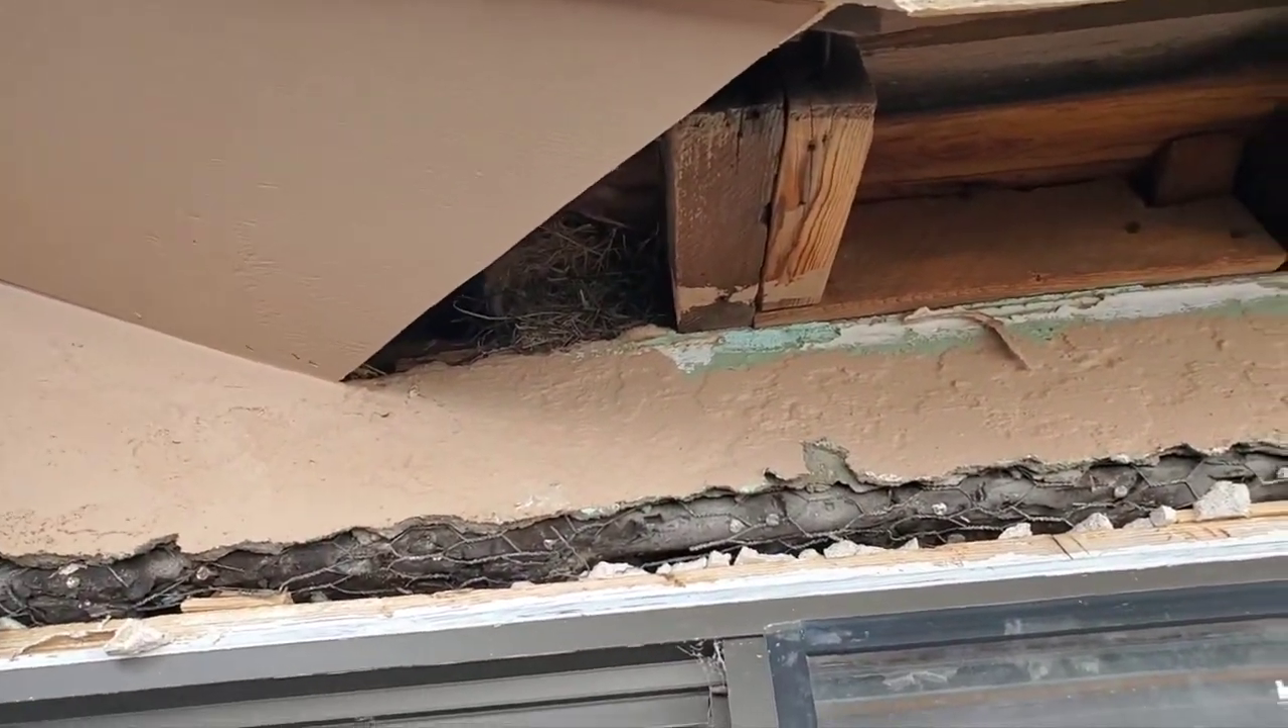I get this all done except for this soffit right here.